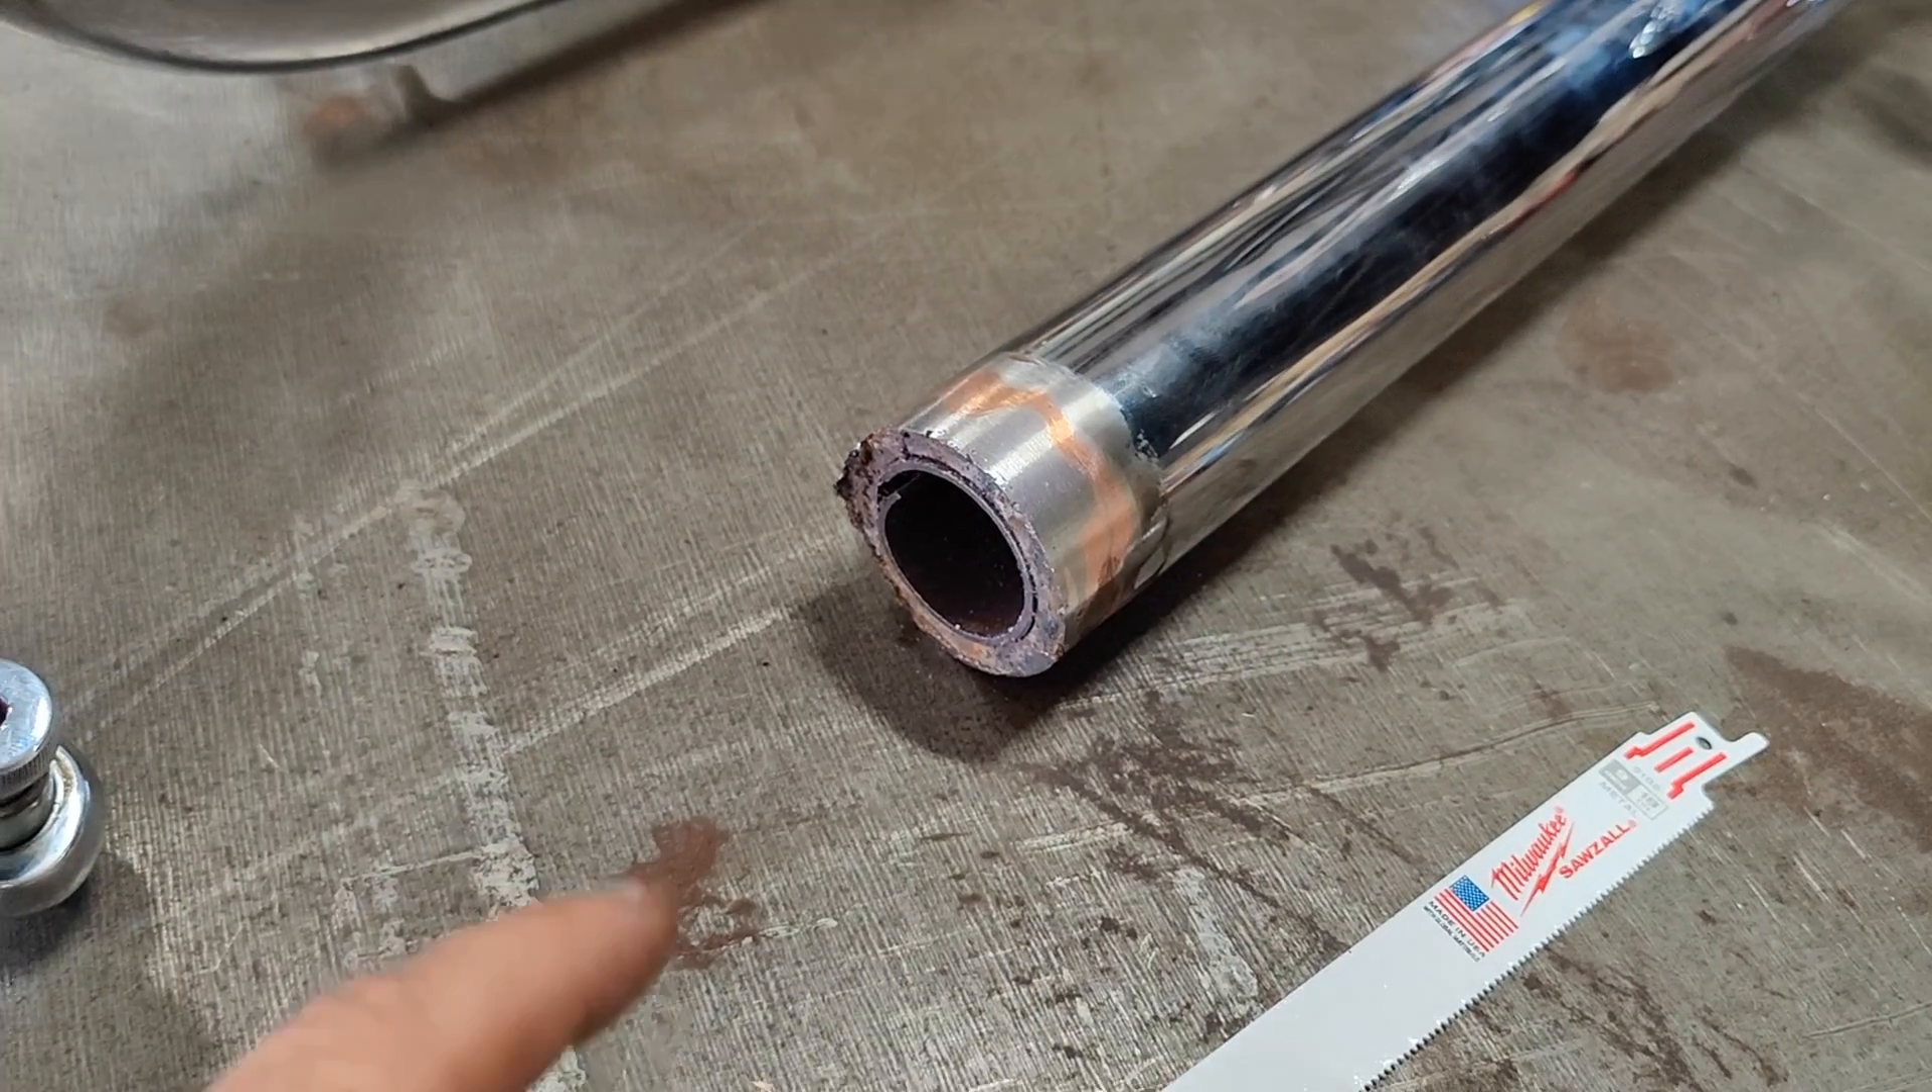So now I'm up to the point where I've cut this axle in half. I need to get the old sleeve out.